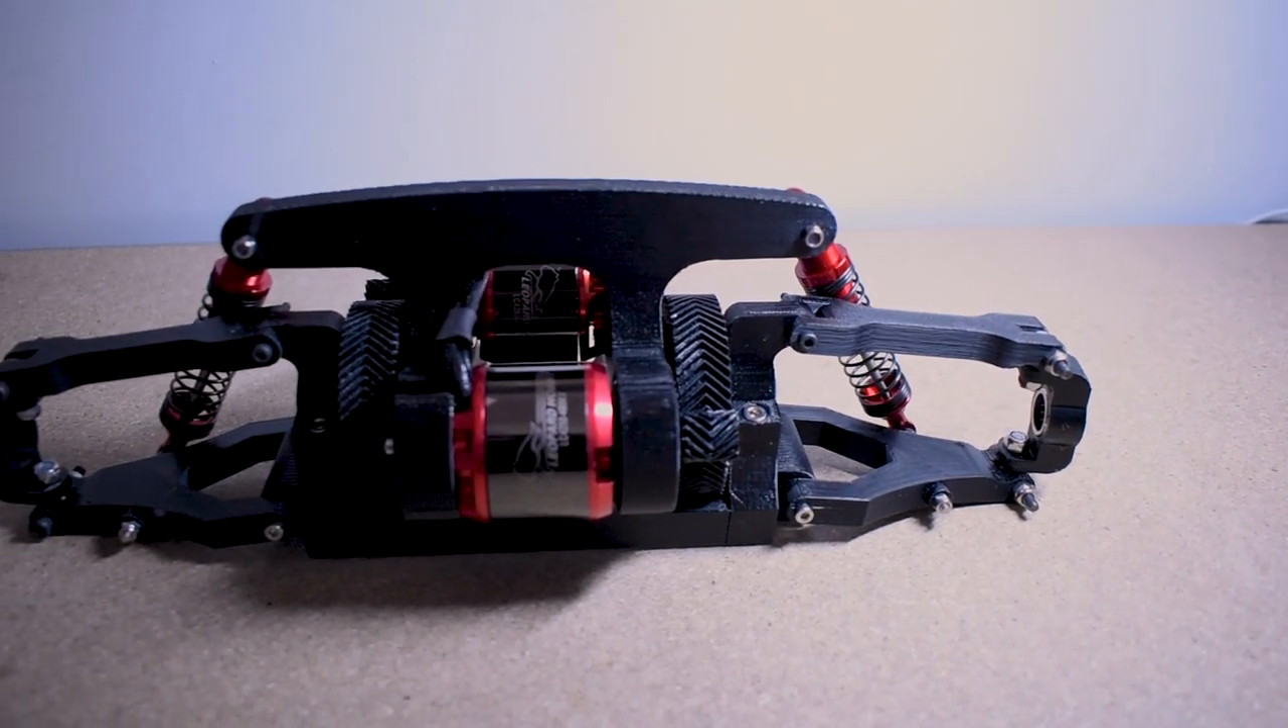This is the front subframe test block fully assembled after 3D printing.